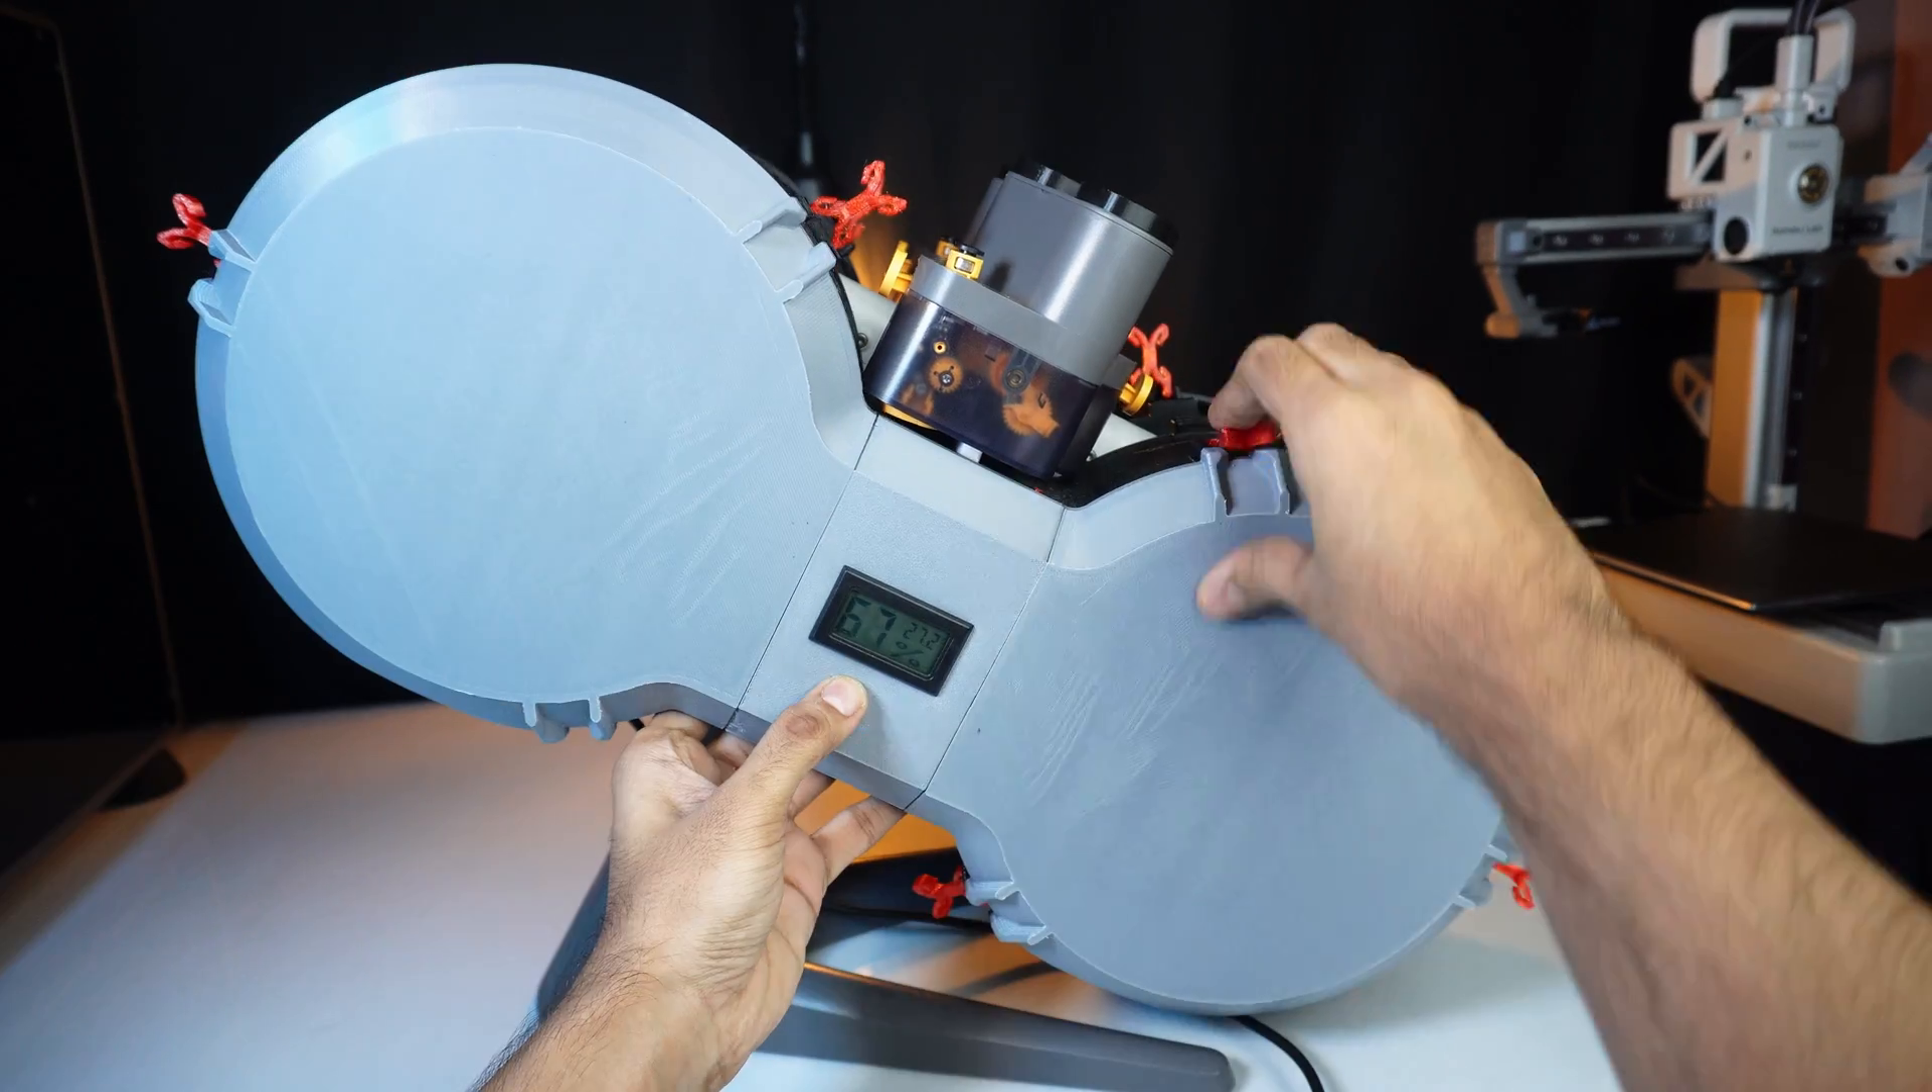The square hygrometer fits right into the slot.